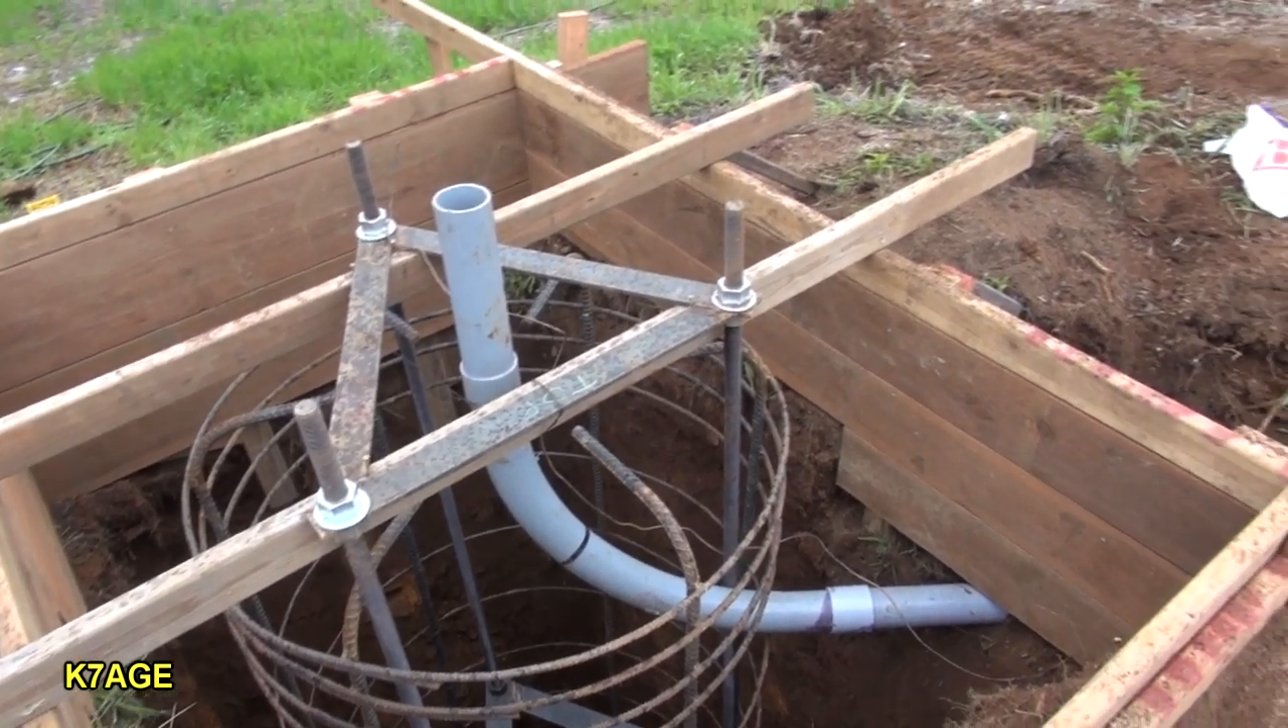Well, we got the tower base all in. The conduit brought up in the center.